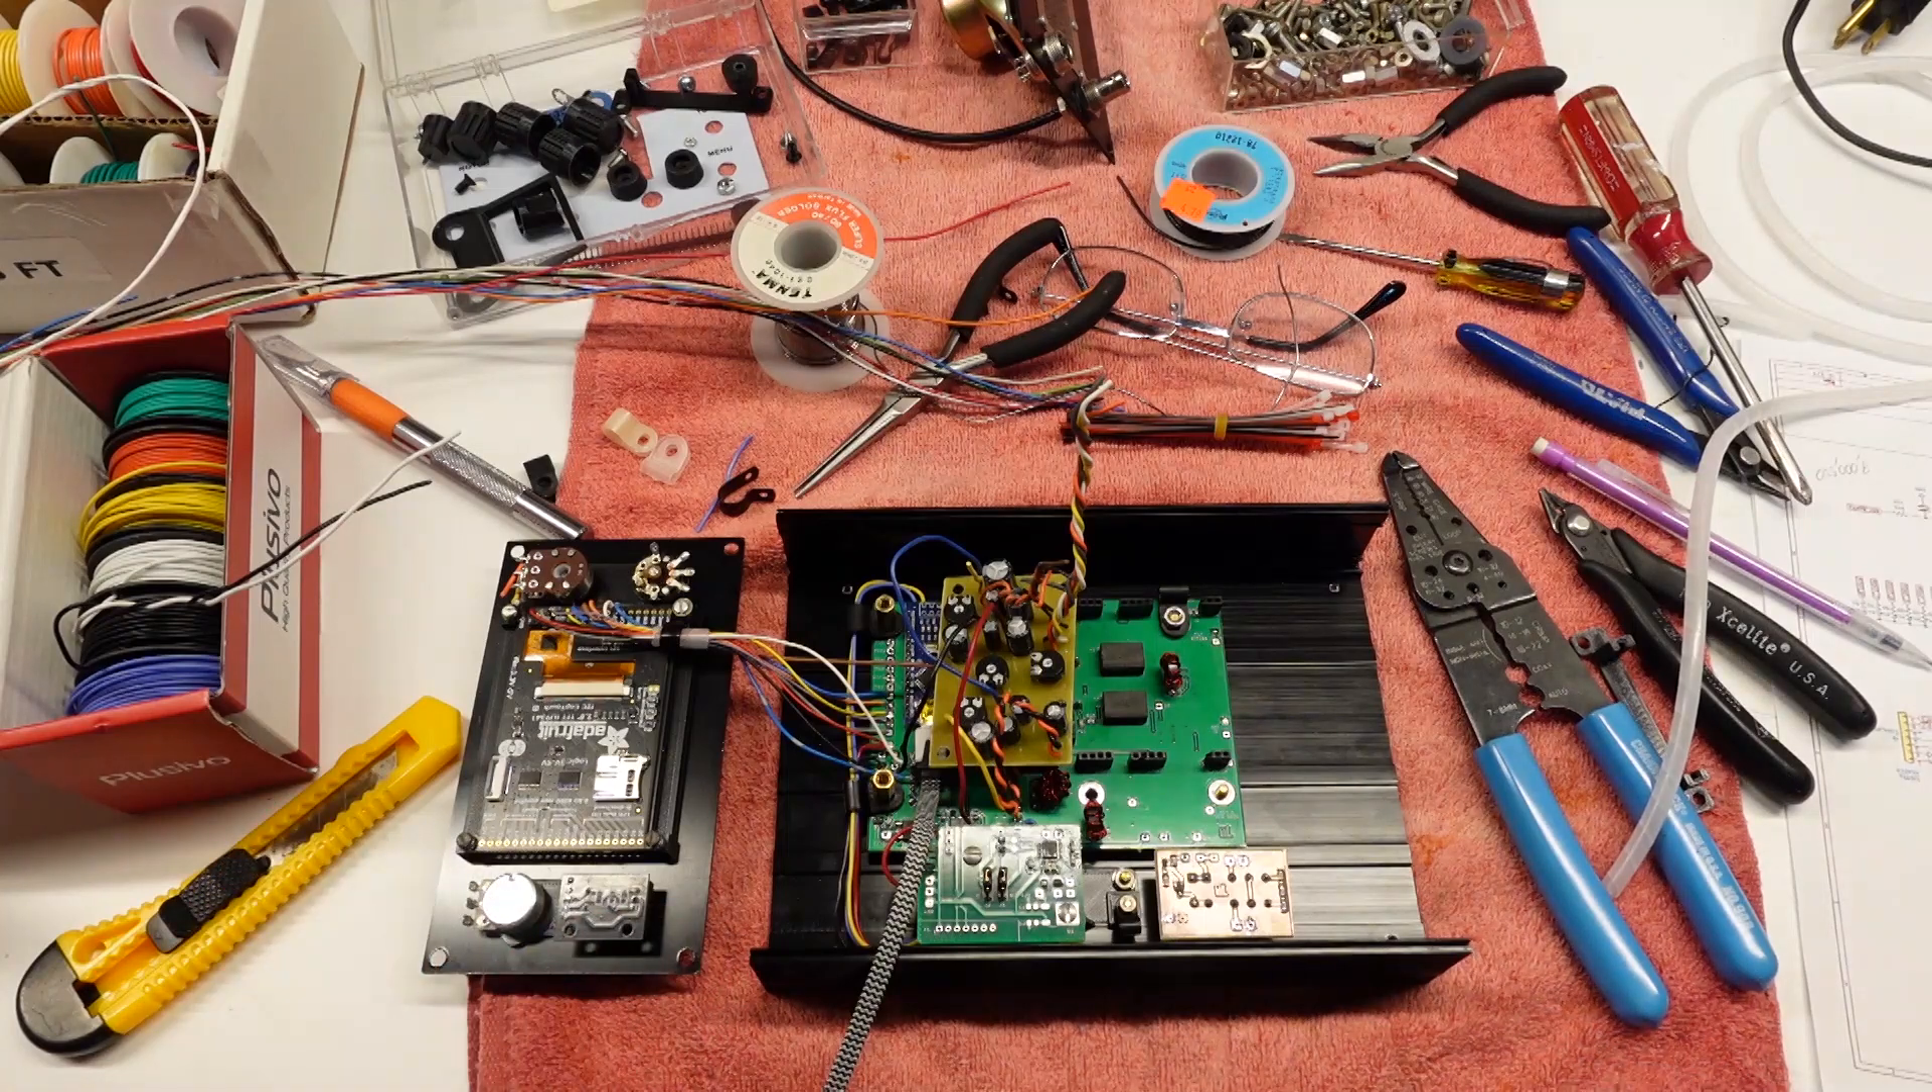I've got the display fully wired now.